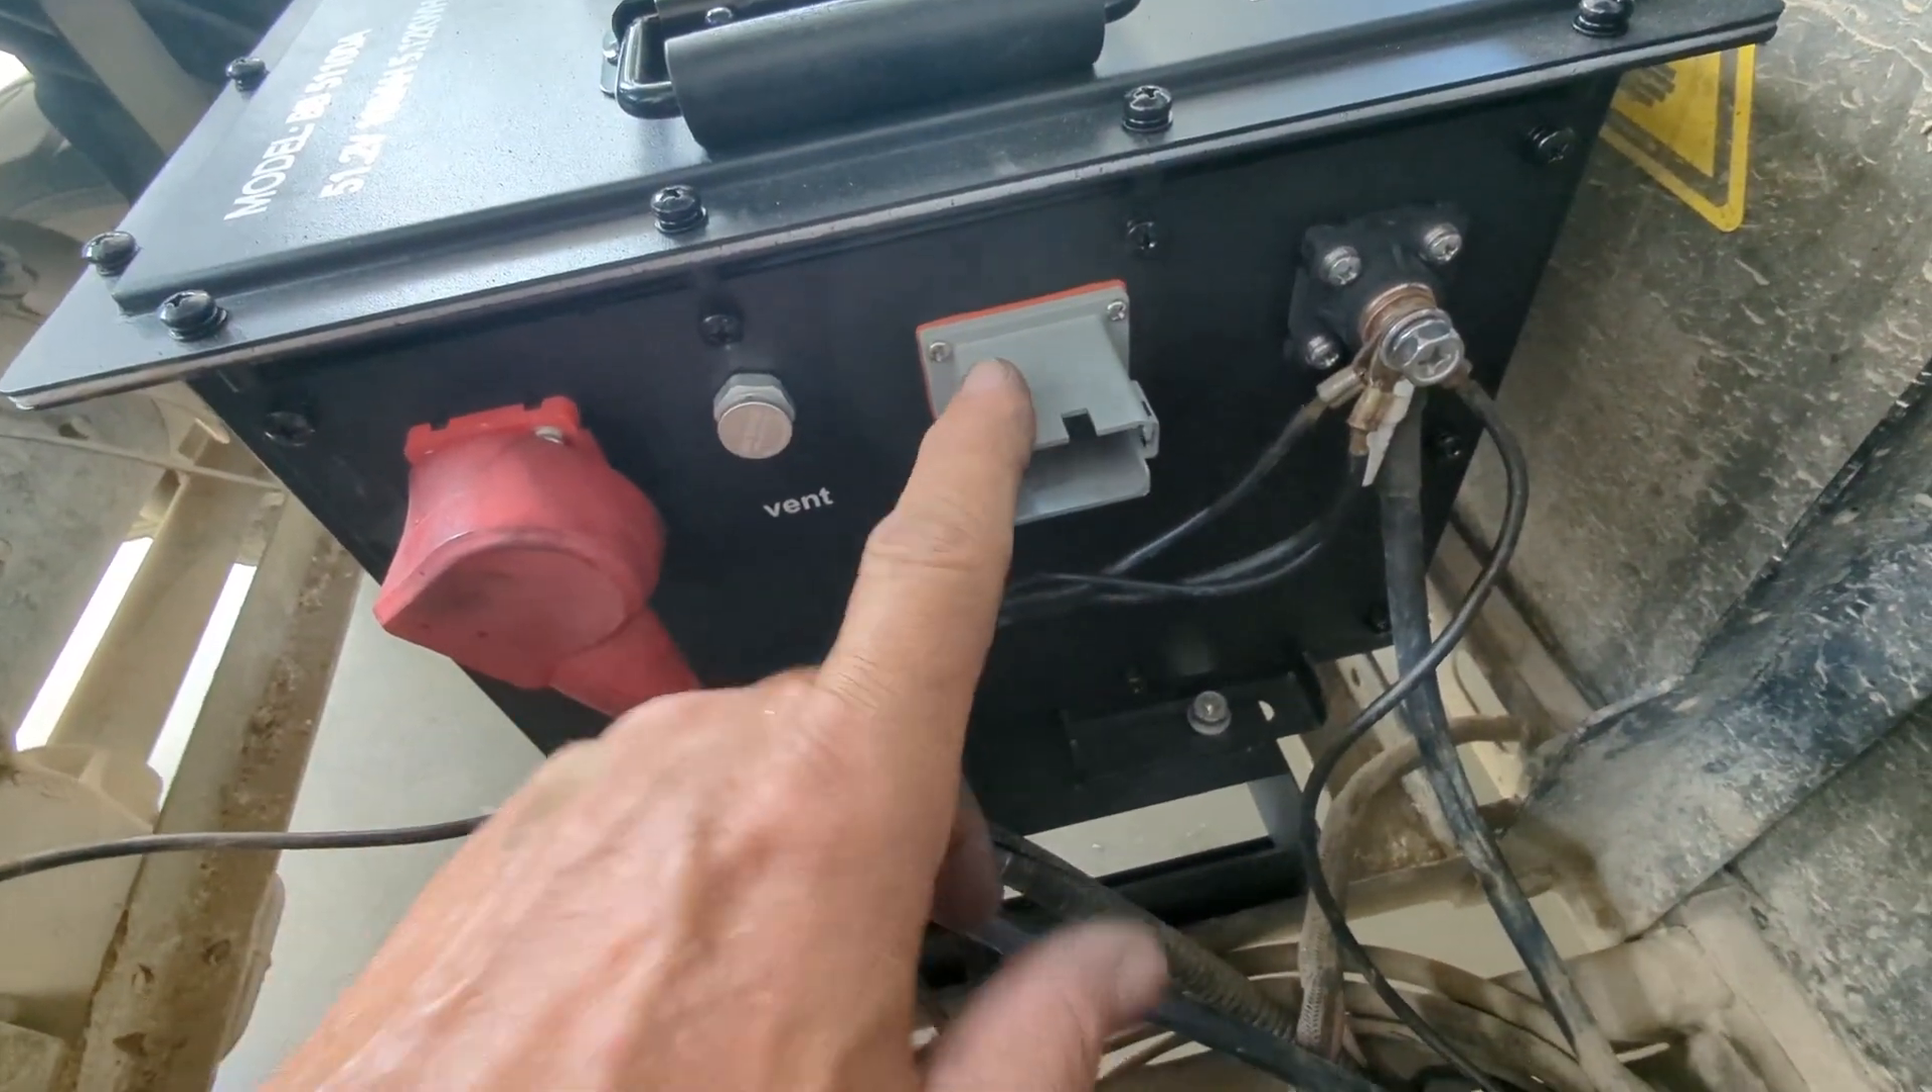I still don't have the harness connected.